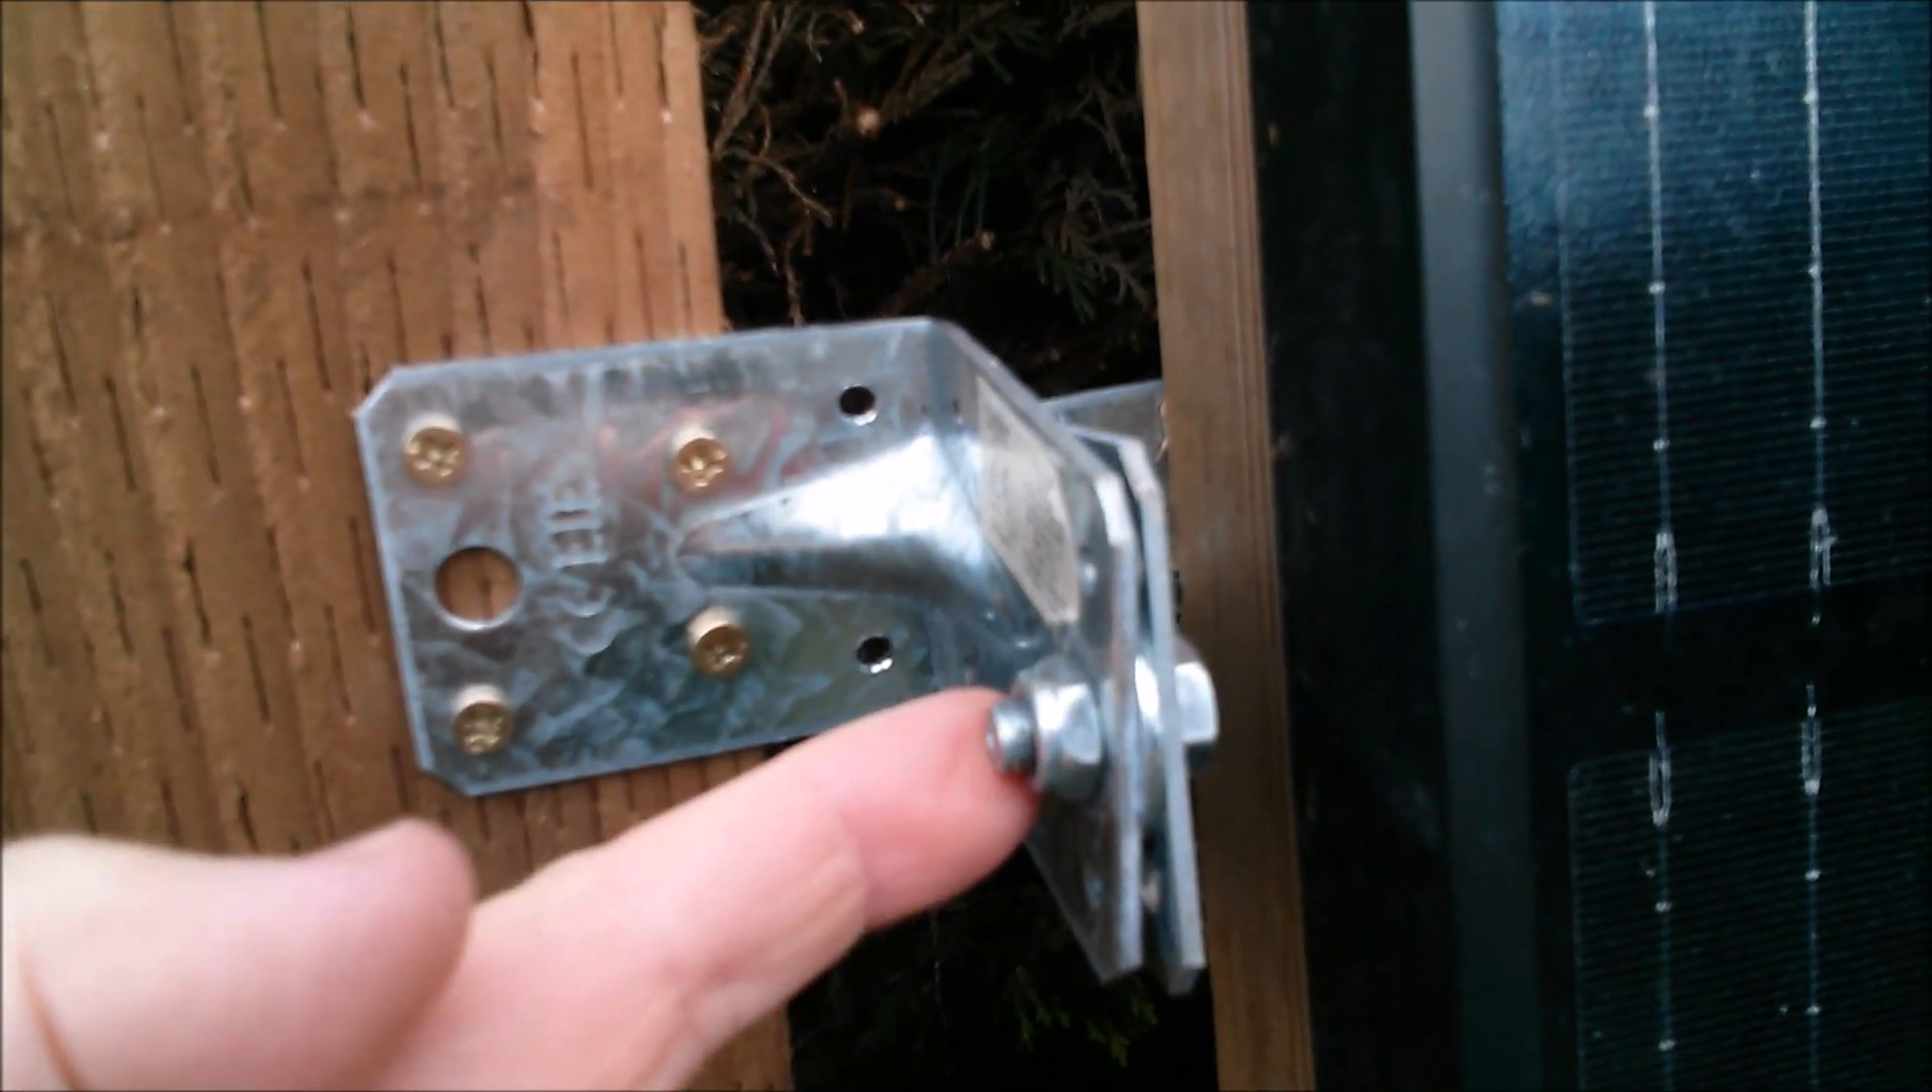So I've got a bolt through here with a nylock so that won't come undone and two identical brackets so that you can create the perfect angle.